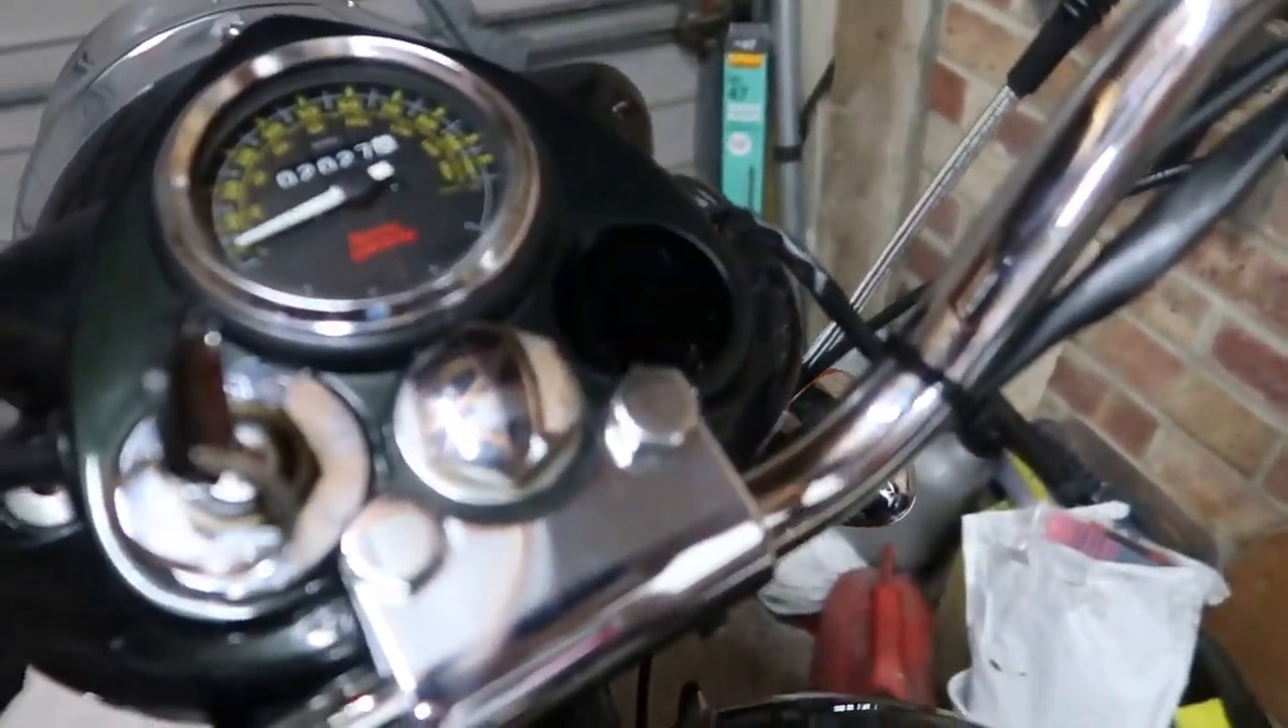So I've got the vacant hole up here which I really need to put an ammeter in.